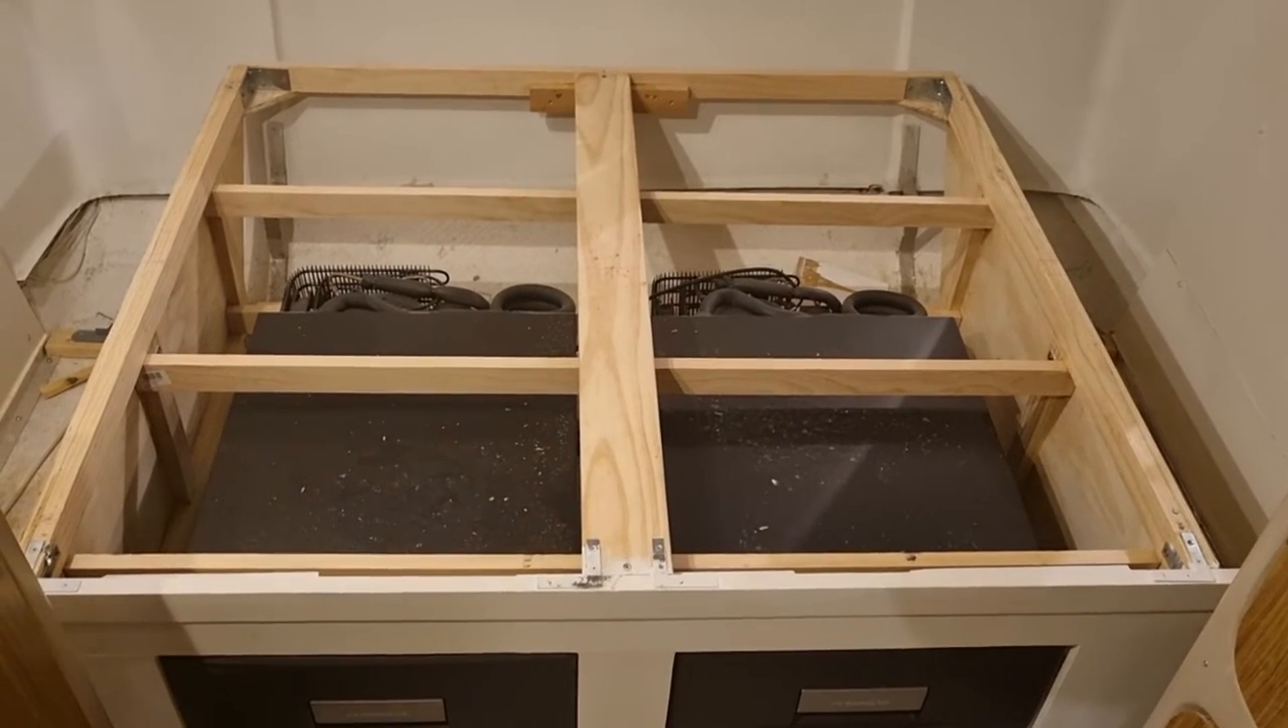Right, there's the frame all stripped down, and we're ready to go and get the plywood now.